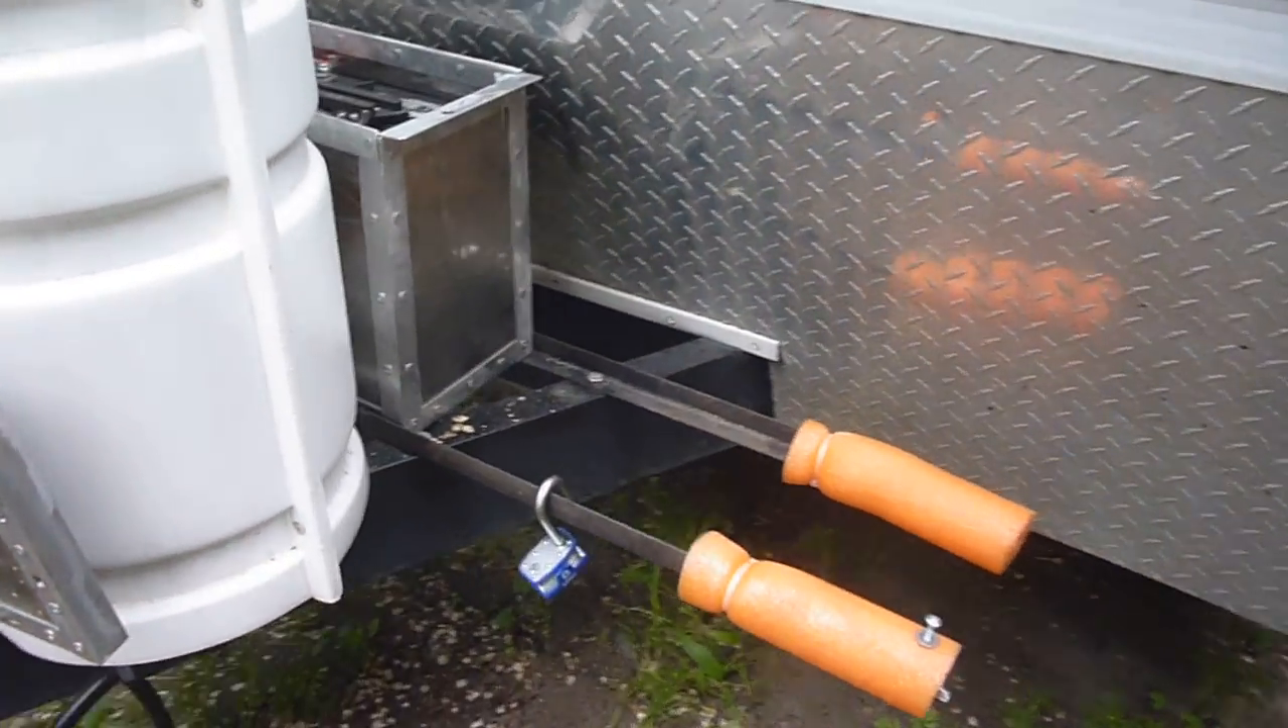We've got the mount right there. With little pool noodles on the end there.